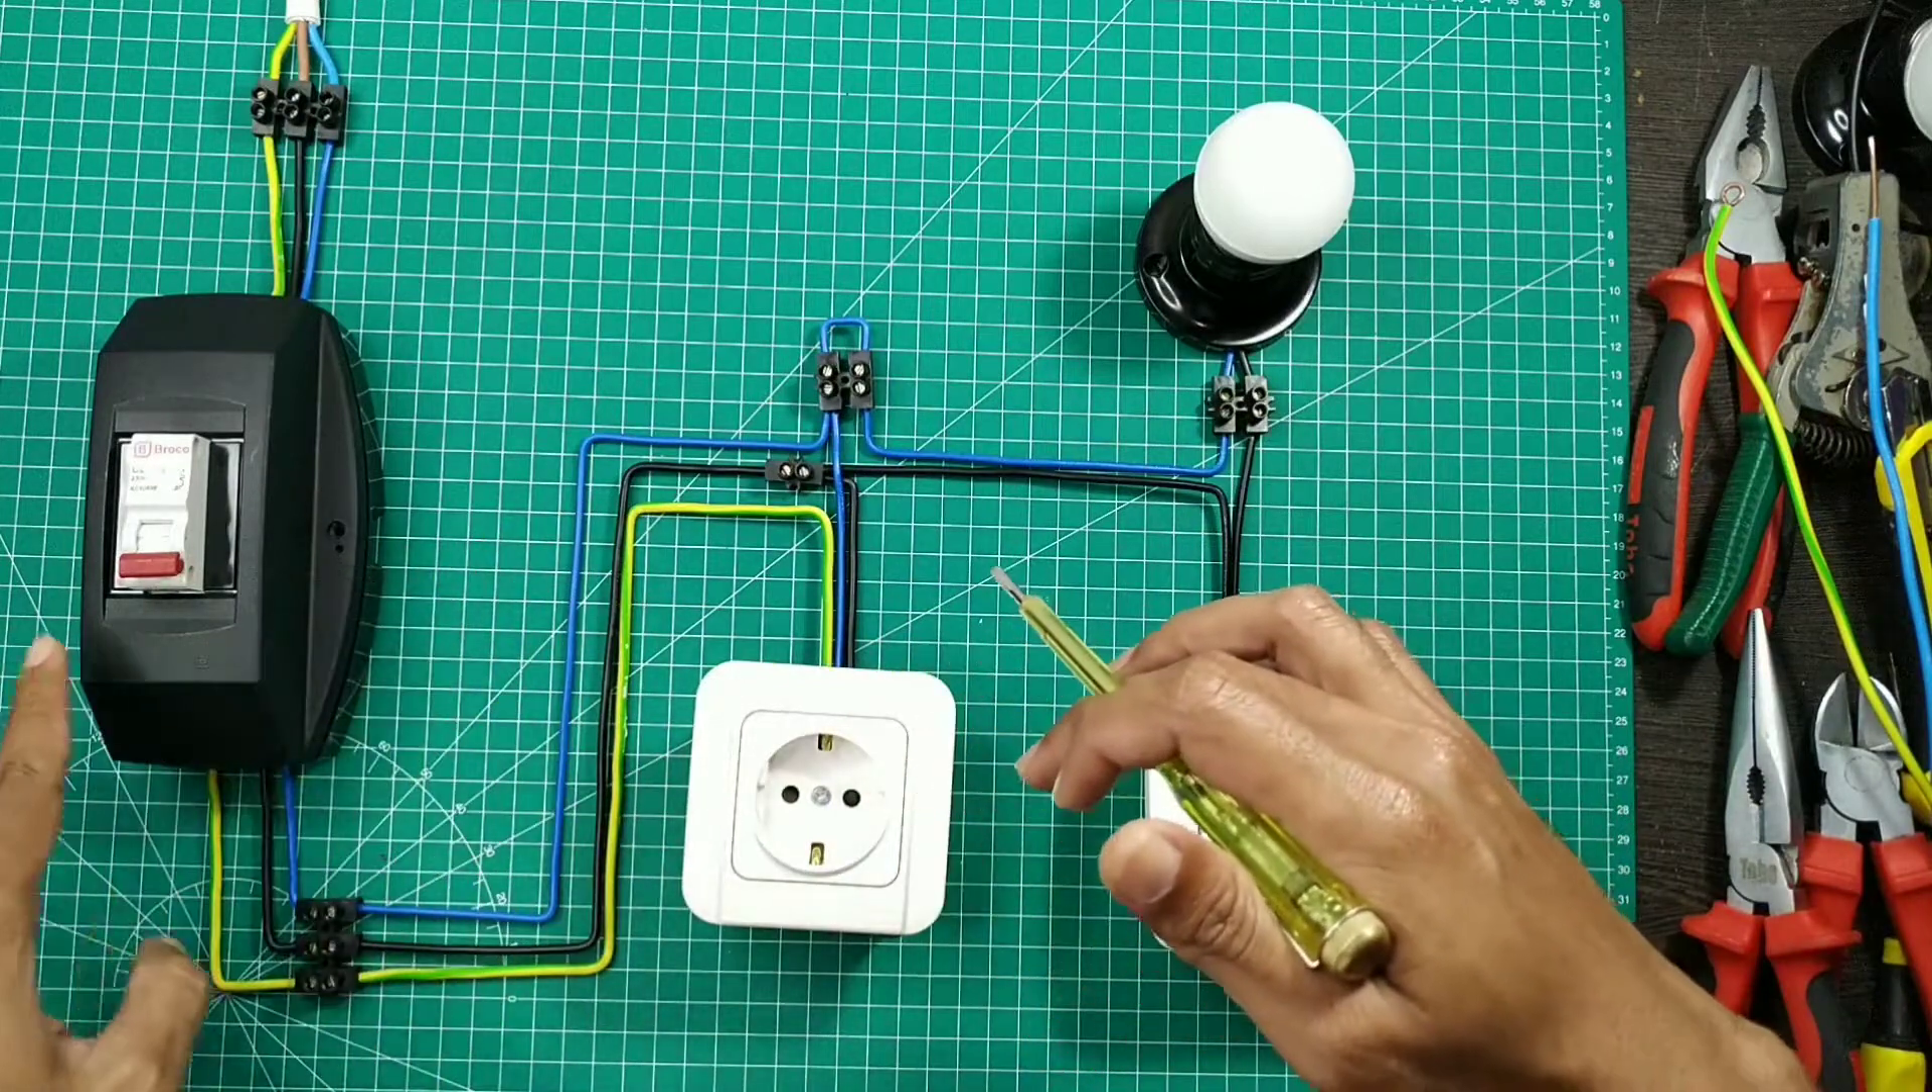Kemudian di sini kita sudah pasang satu buah stop kontak.